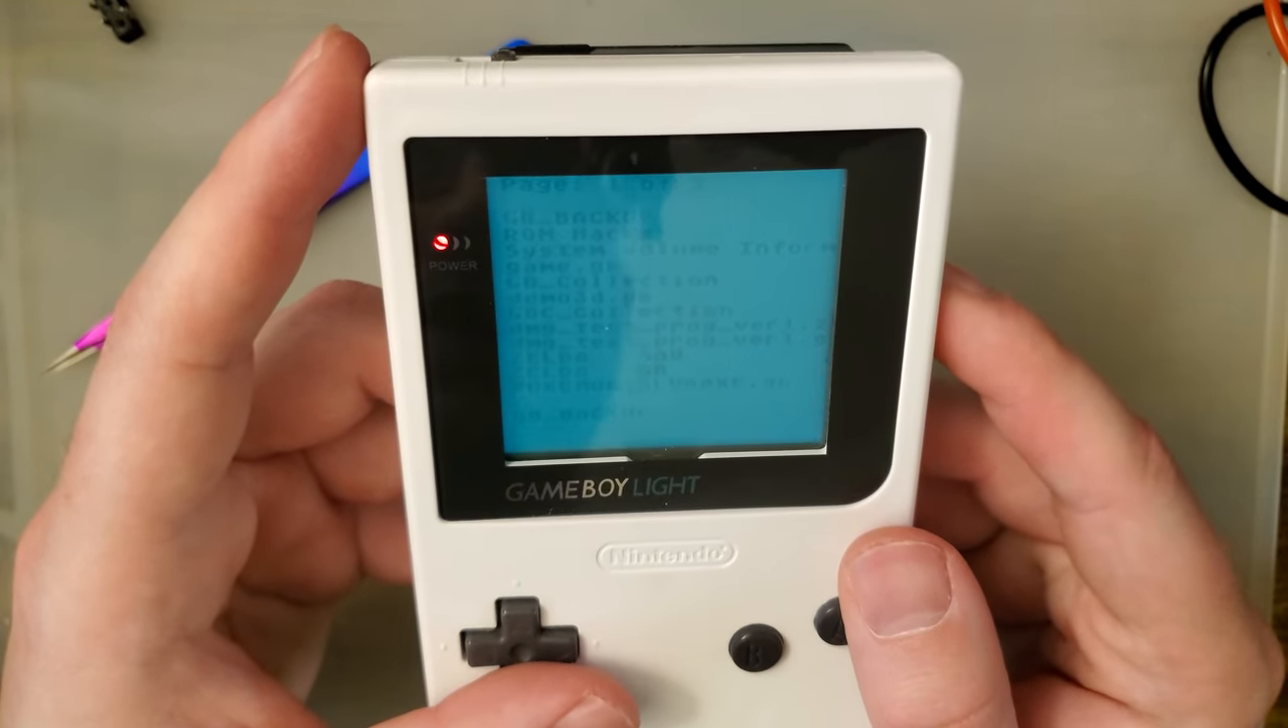So, first thing, my screen is incredibly crooked. I don't know if that's me or the shell, but it ain't good.